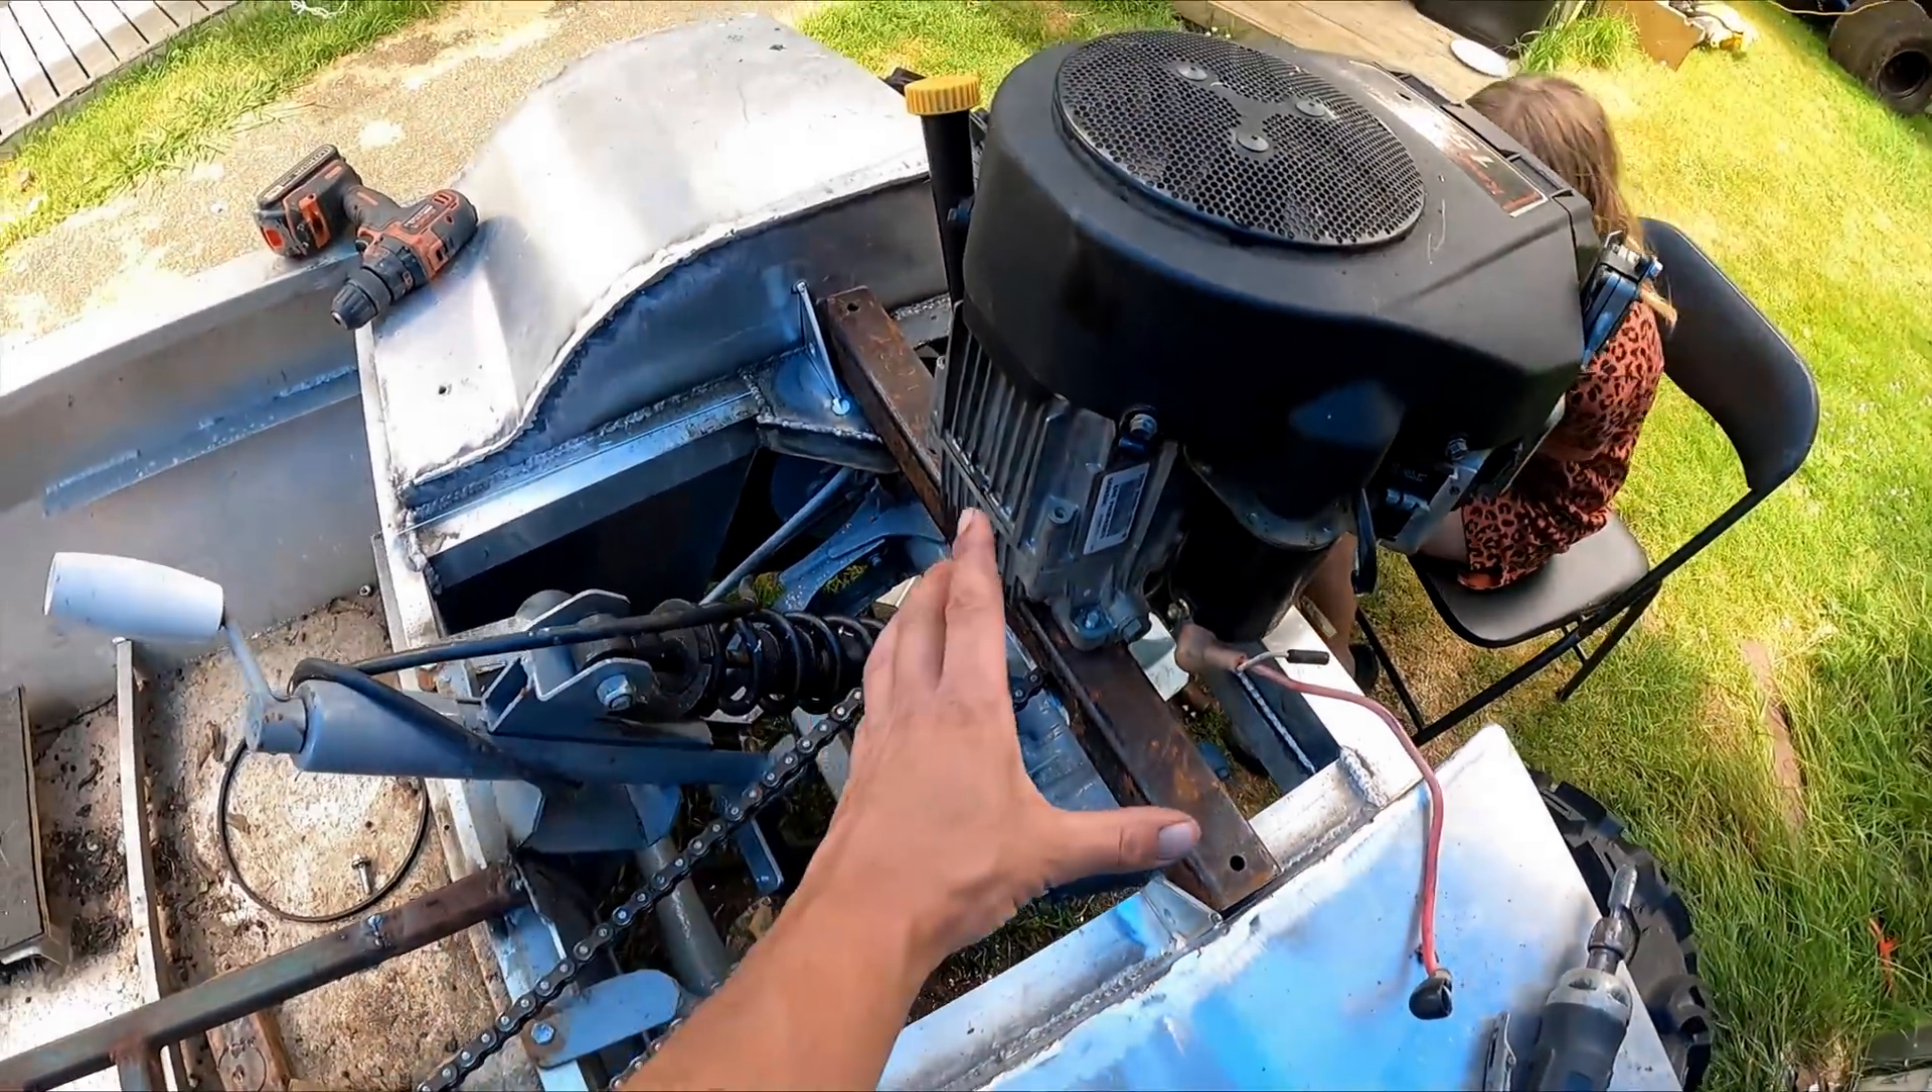So the engine mounts back in here now I've made these little gussets here that I can use to push the whole frame back to tighten it.